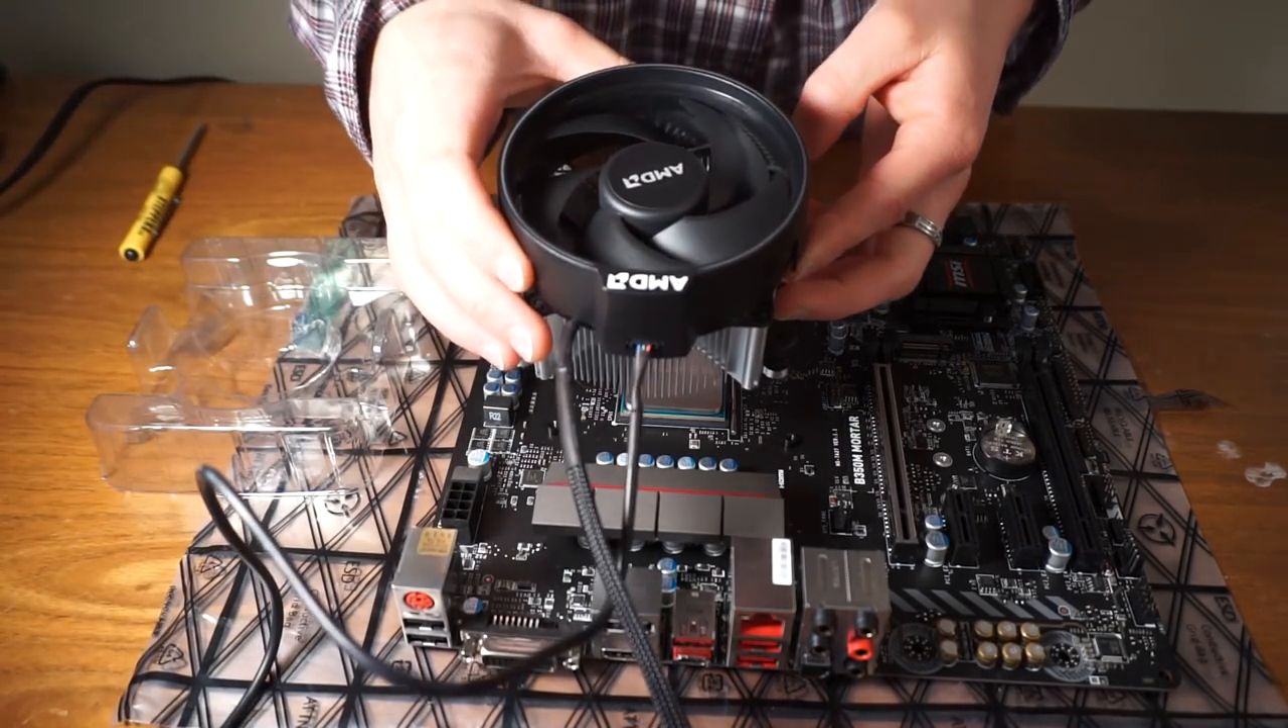I have not actually mounted my cooler yet.